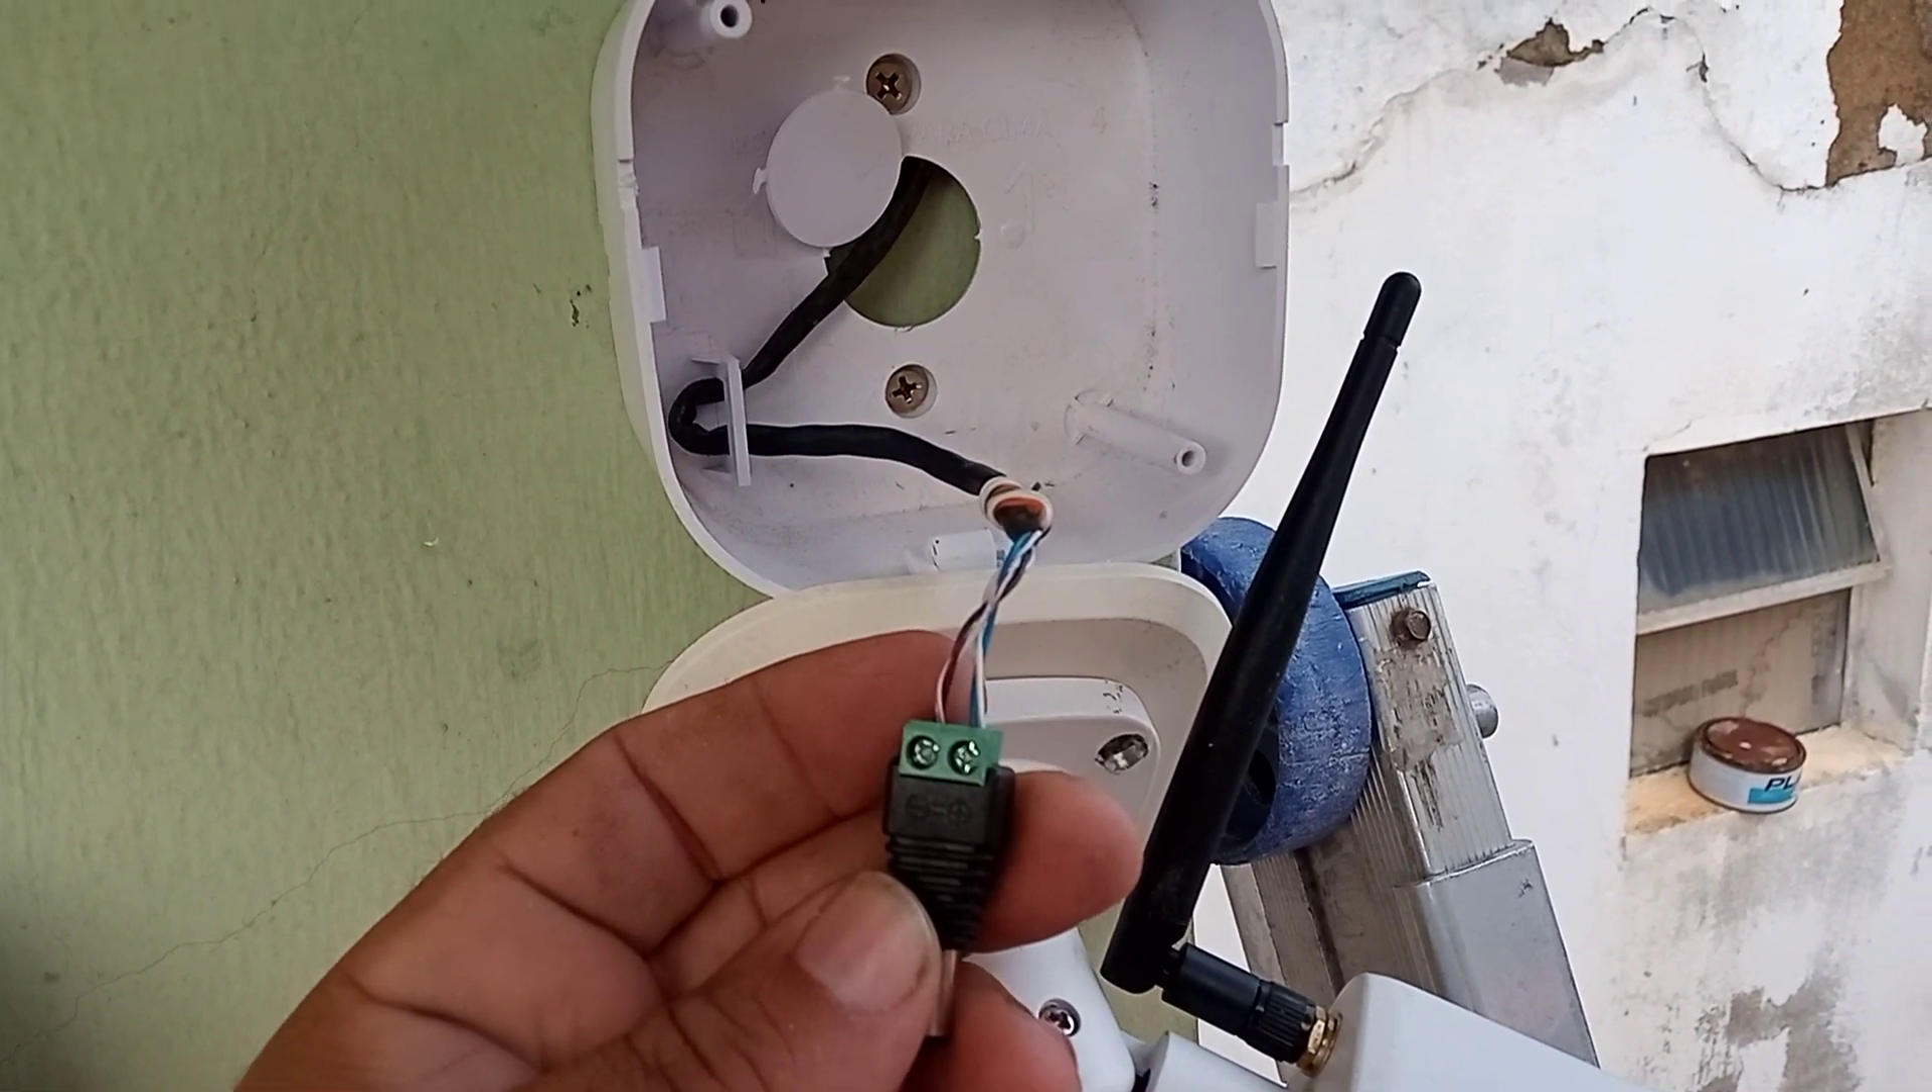Aqui você pode ver que eu já coloquei um conector P4.